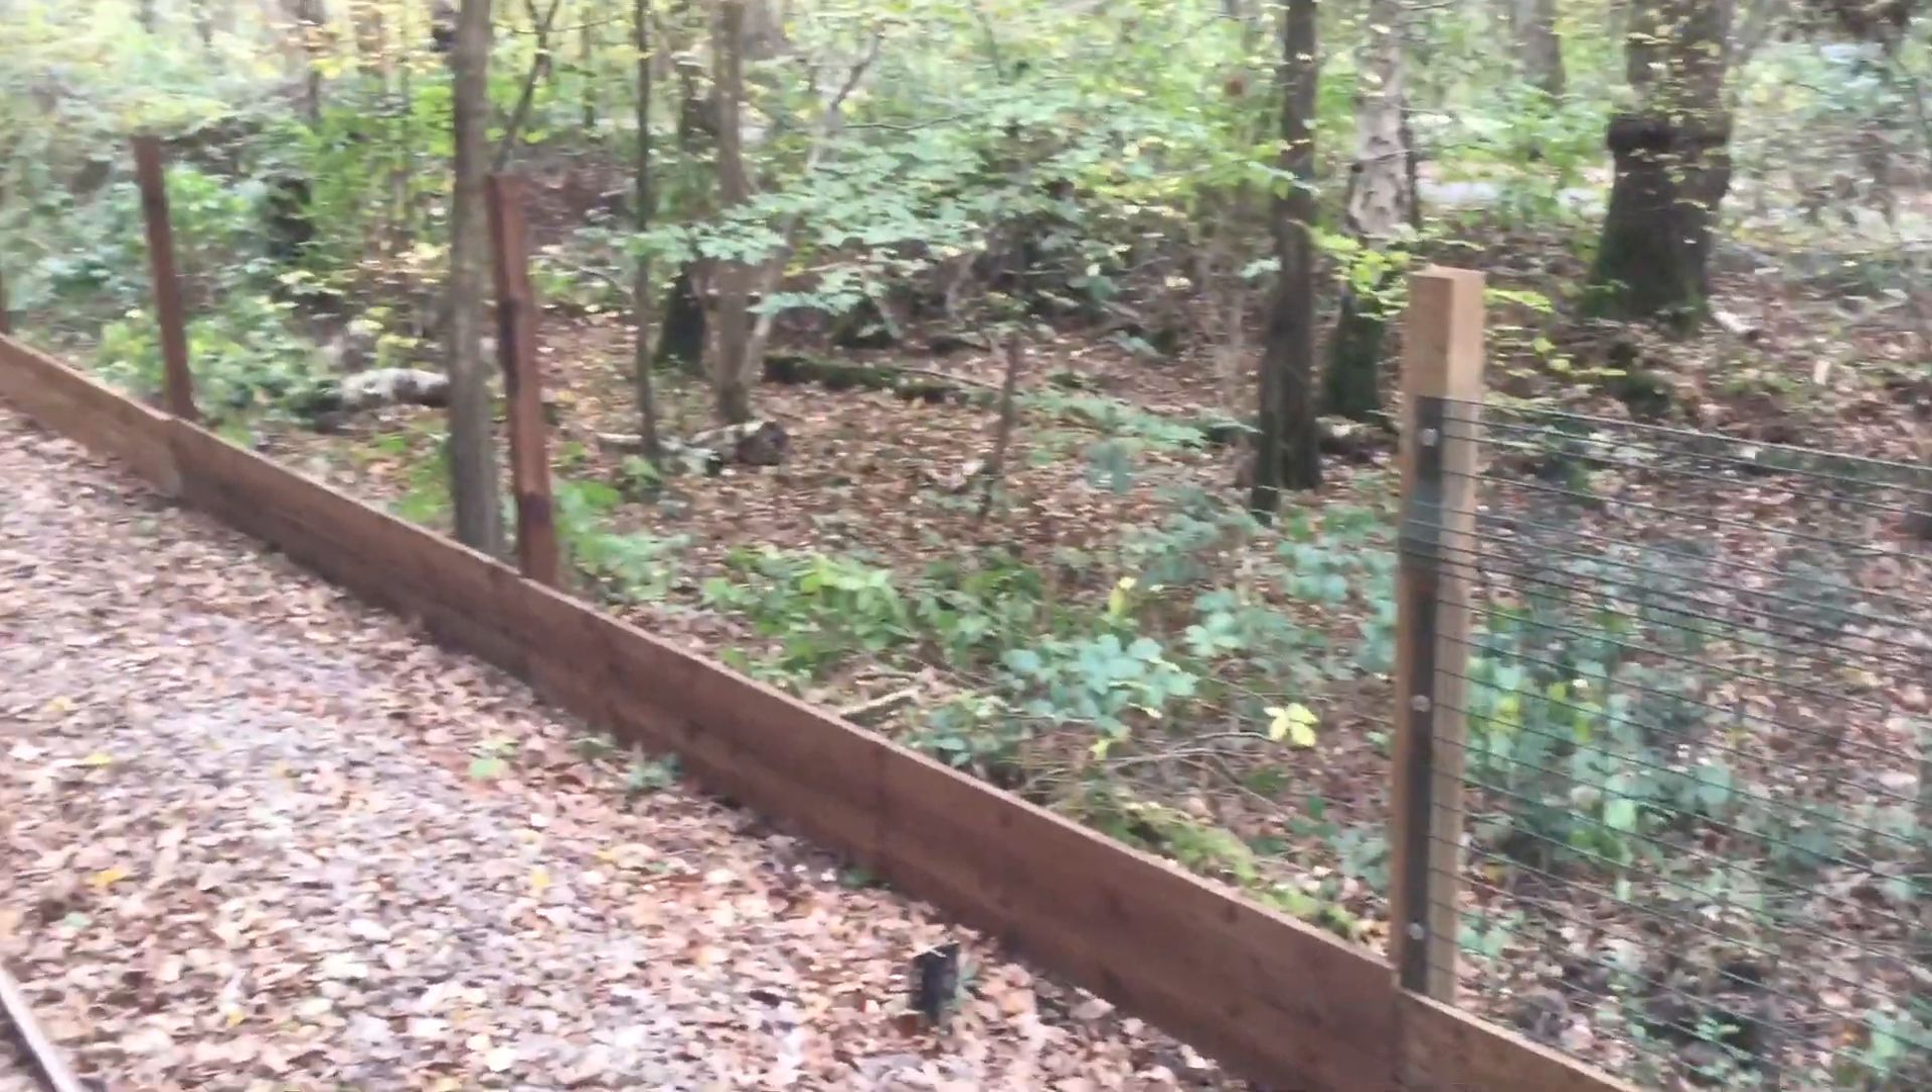So we haven't put the railings up. We left it open overnight.